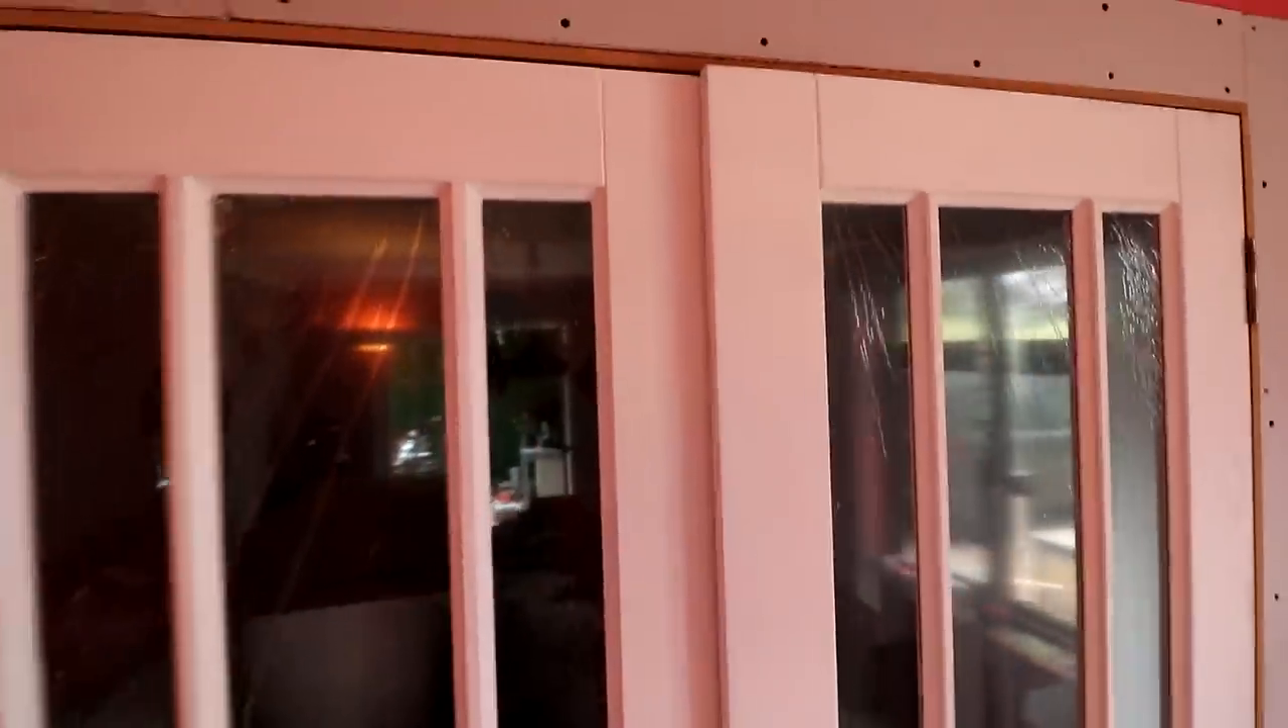So both doors are now fitted the gap along the top and along the bottom looks good and consistent but the doors don't quite close together.